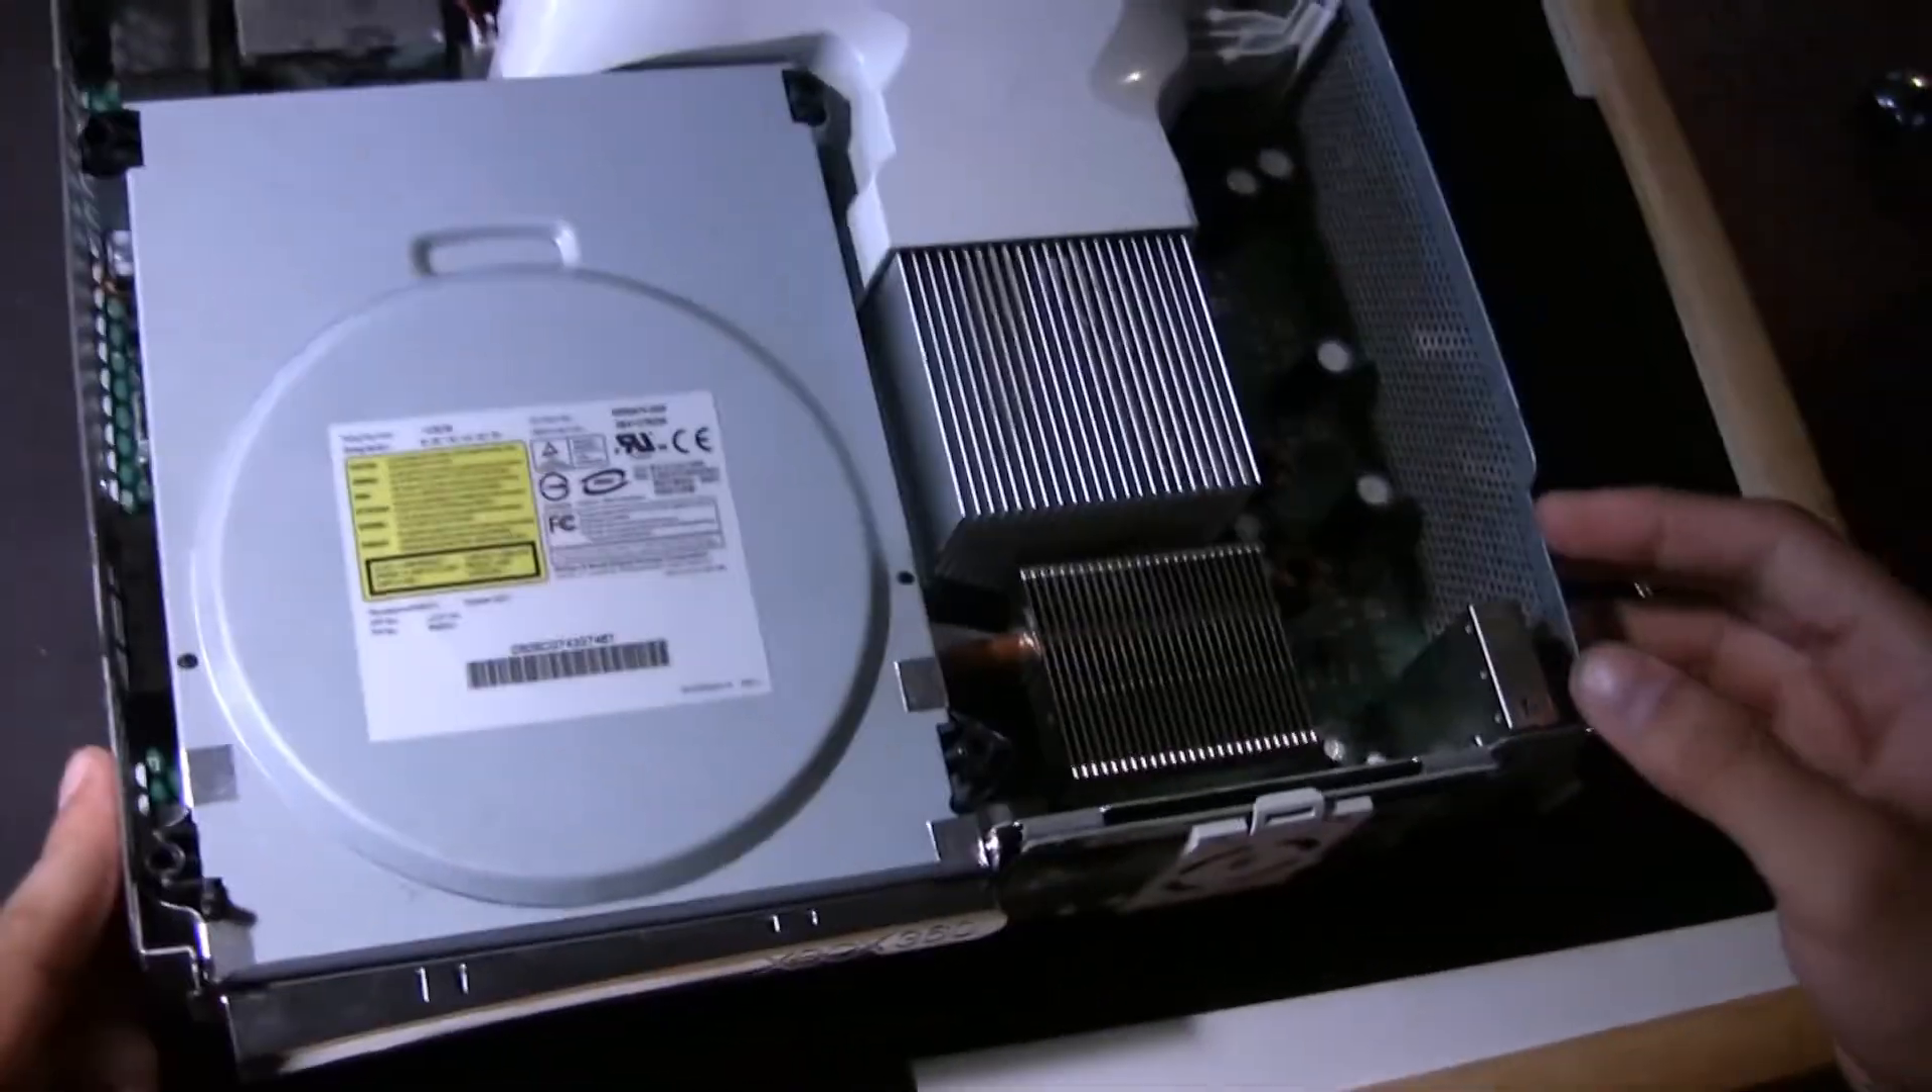You now have access inside the Xbox 360.